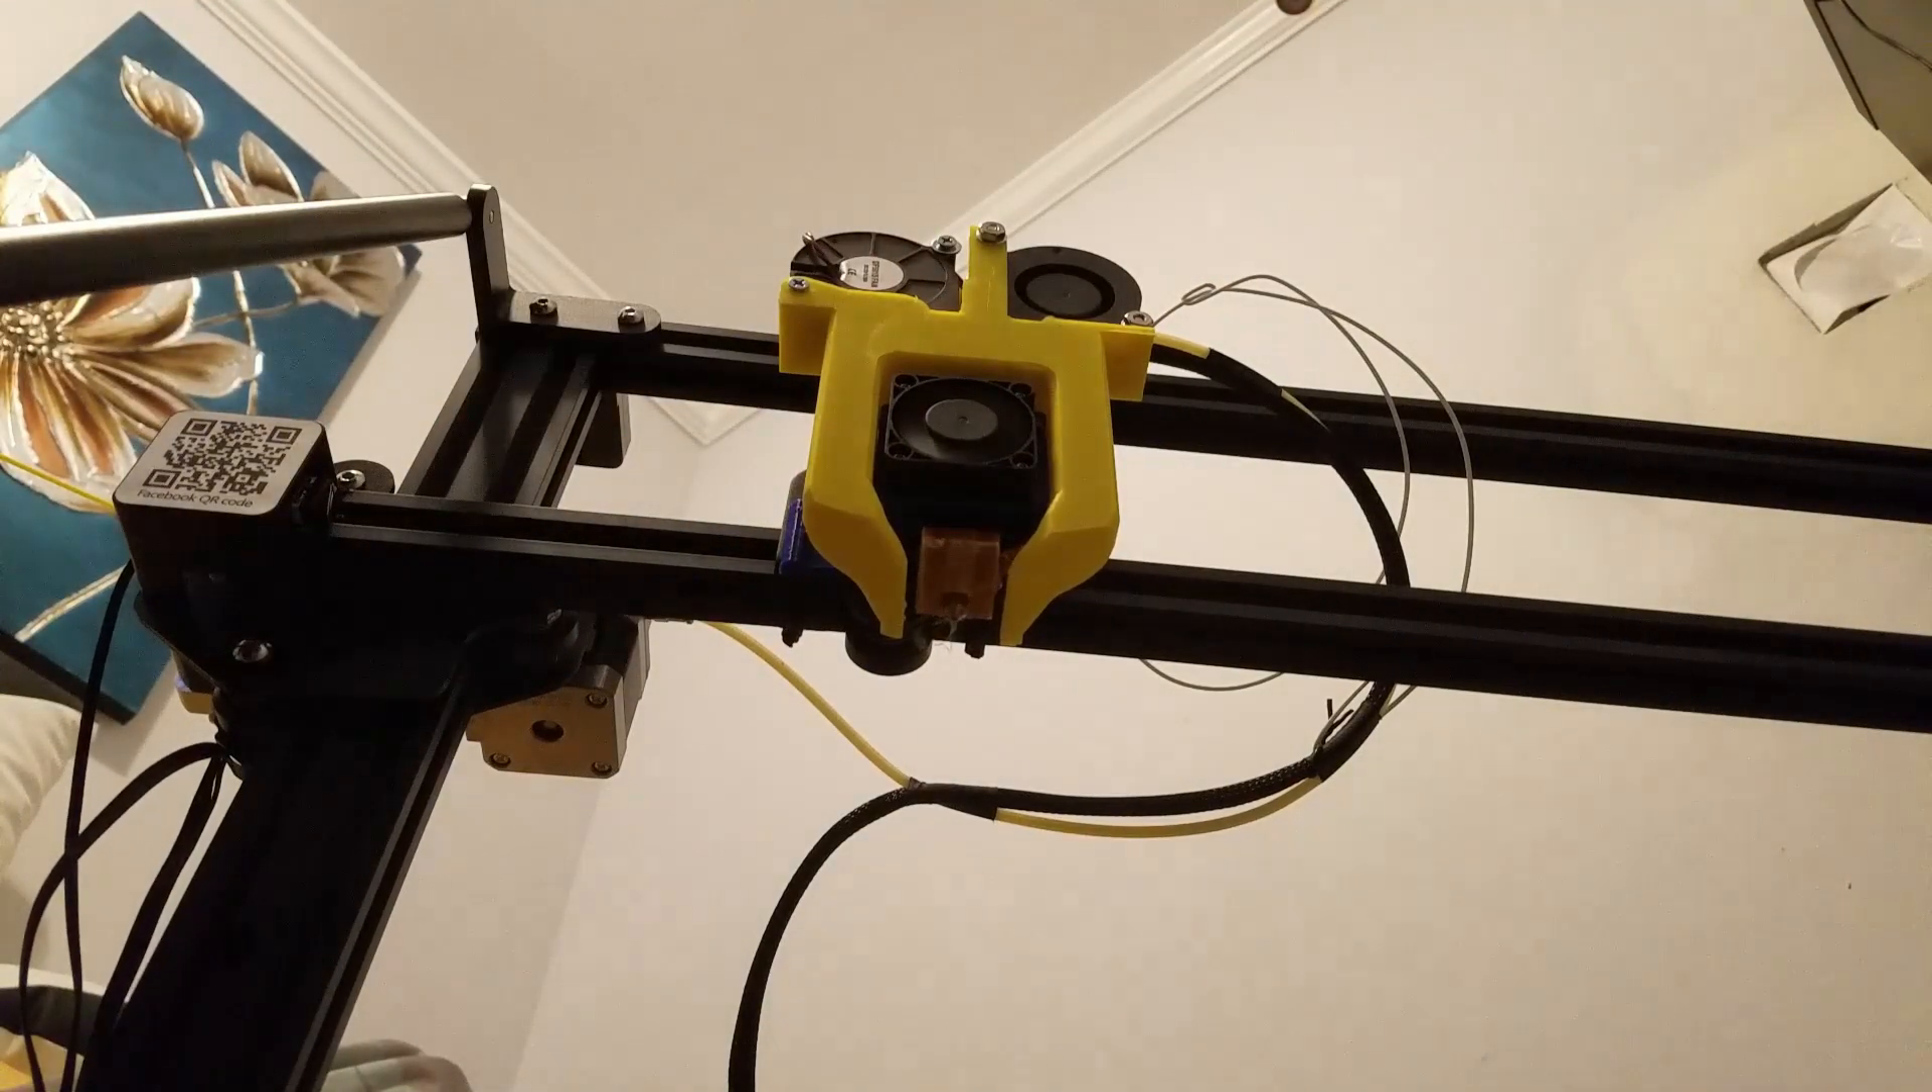So this is the Petsfang I printed with the notches and the nozzles and then I finished installing it right here.